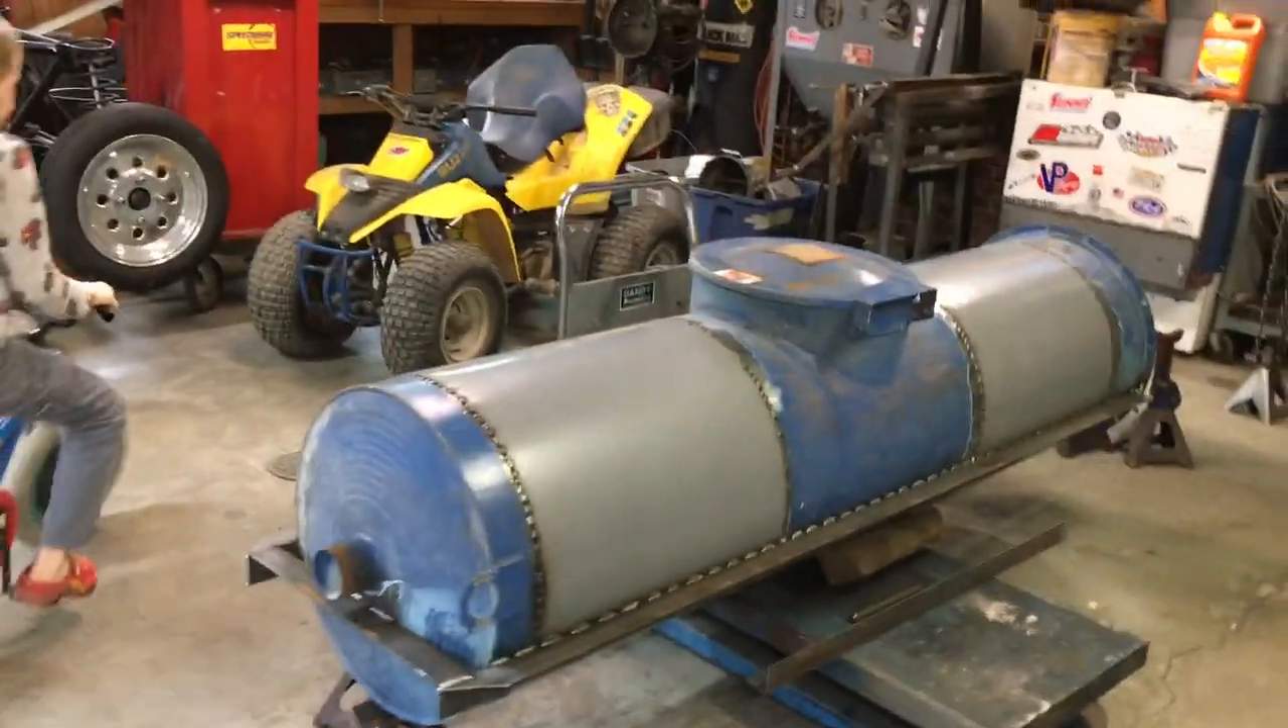We got the main body welded together and I added some framework.